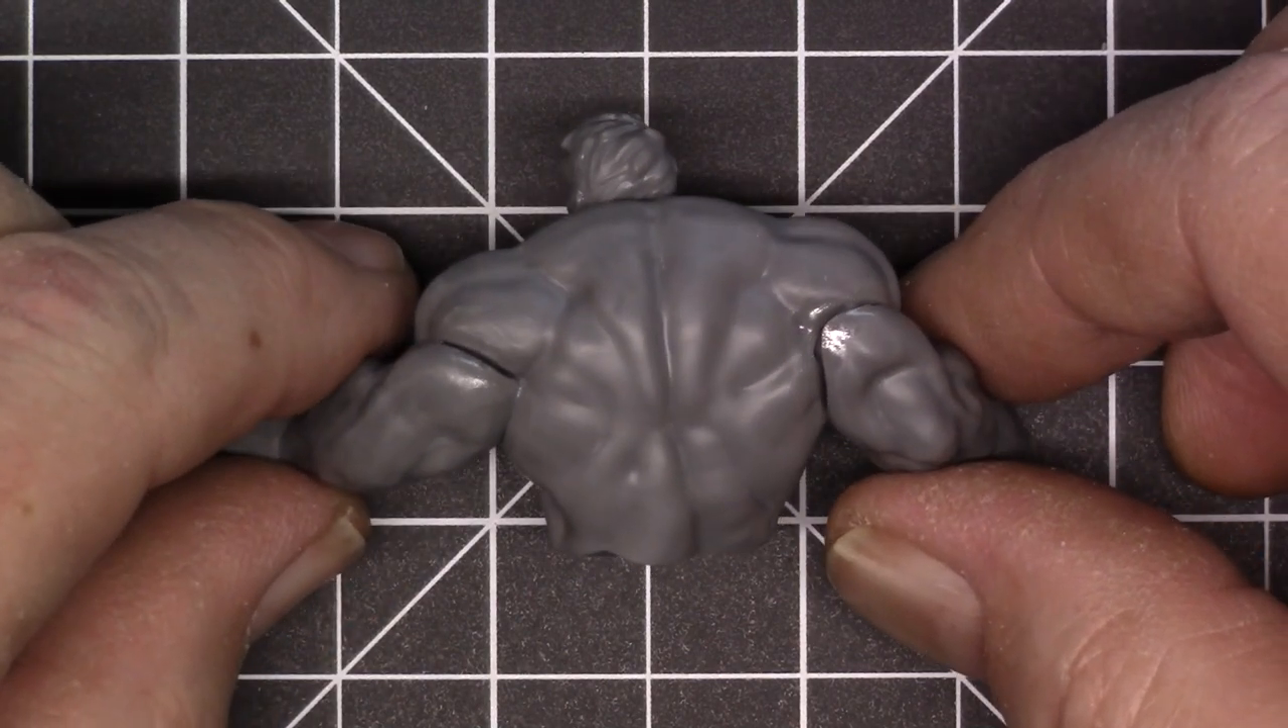I got the arms on there But I think I made it worse Because I still have The gaps on the back here.